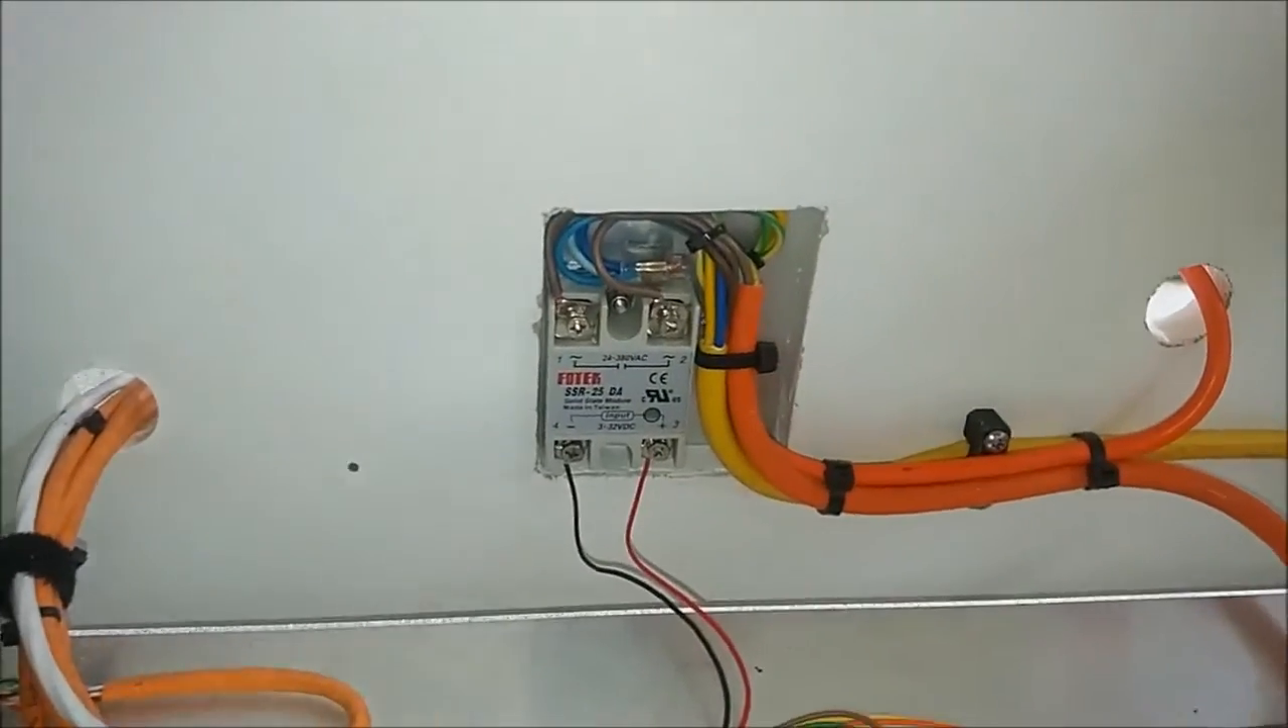I just thought I'd show you the Solid State Relay Module just before I put the cover on.